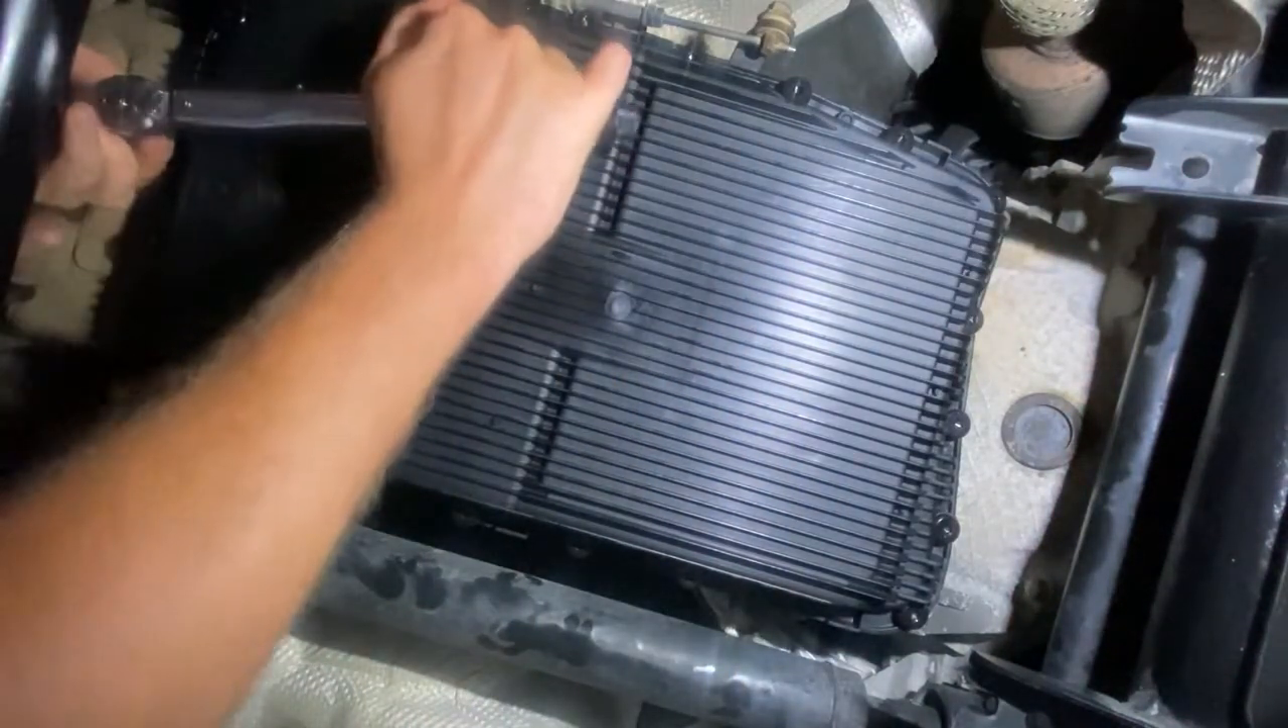Maintenant que j'ai remonté le carter je vais pouvoir procéder au remplissage.